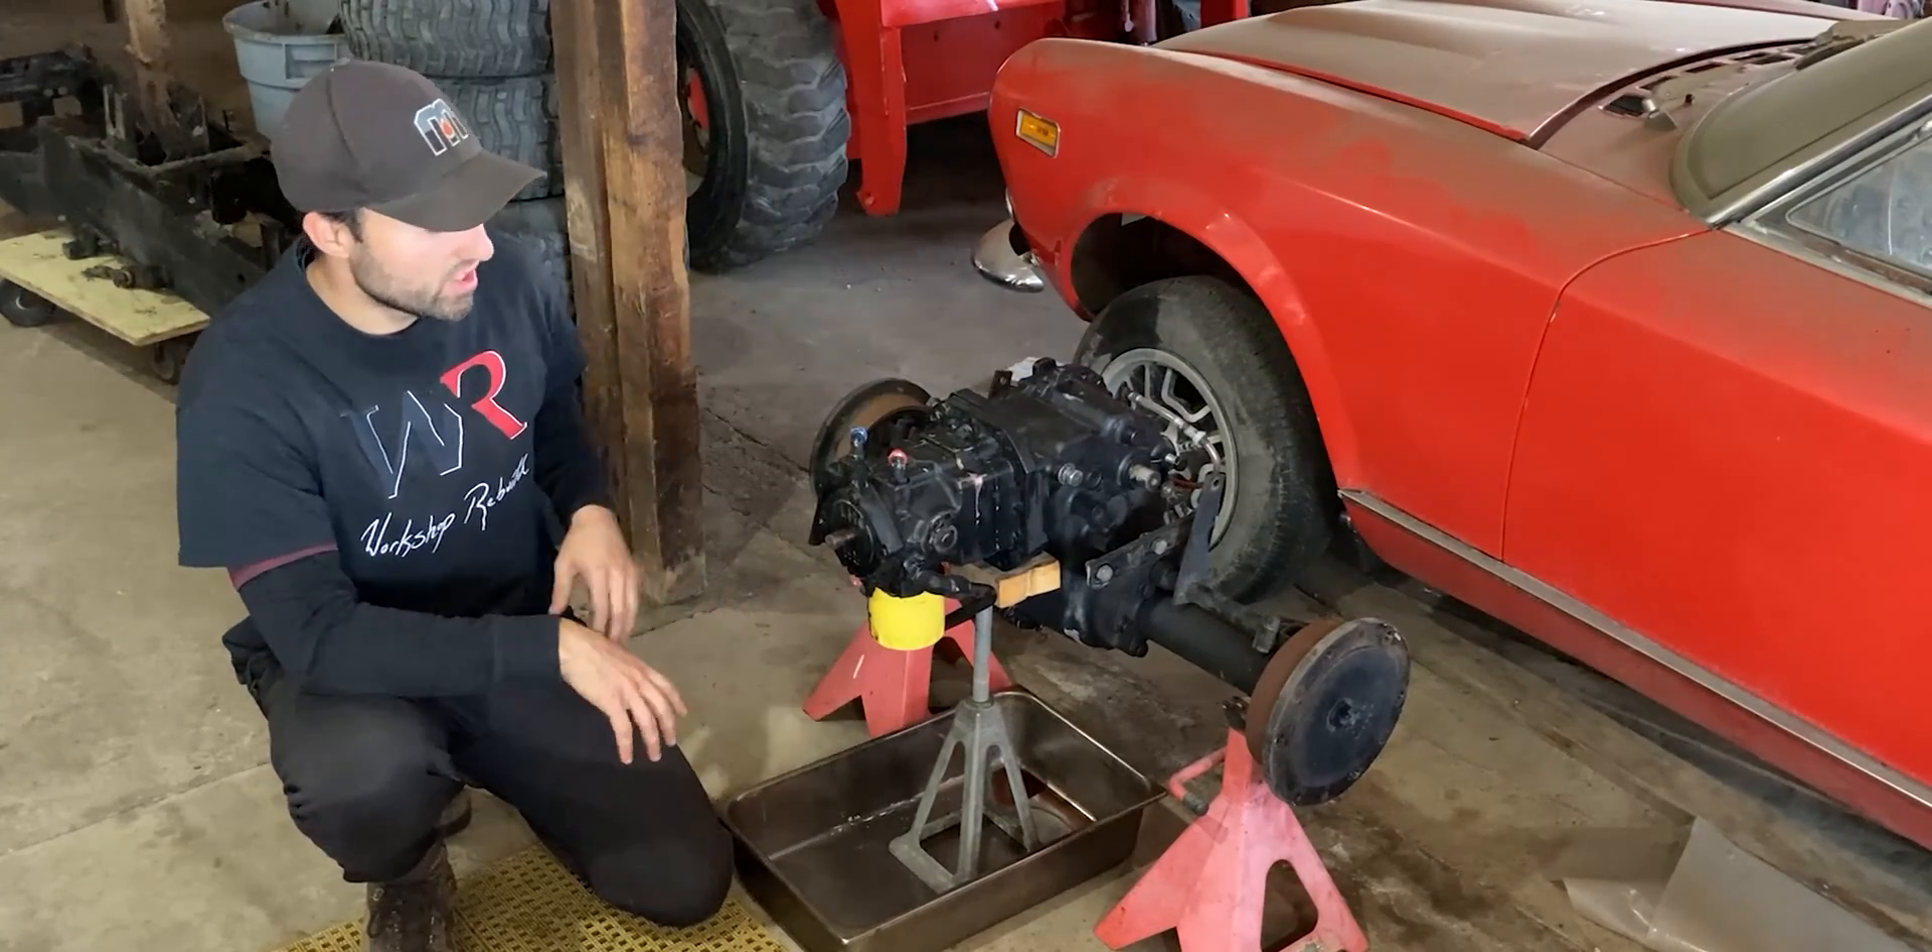I removed the rear end from the frame of the John Deere 400.